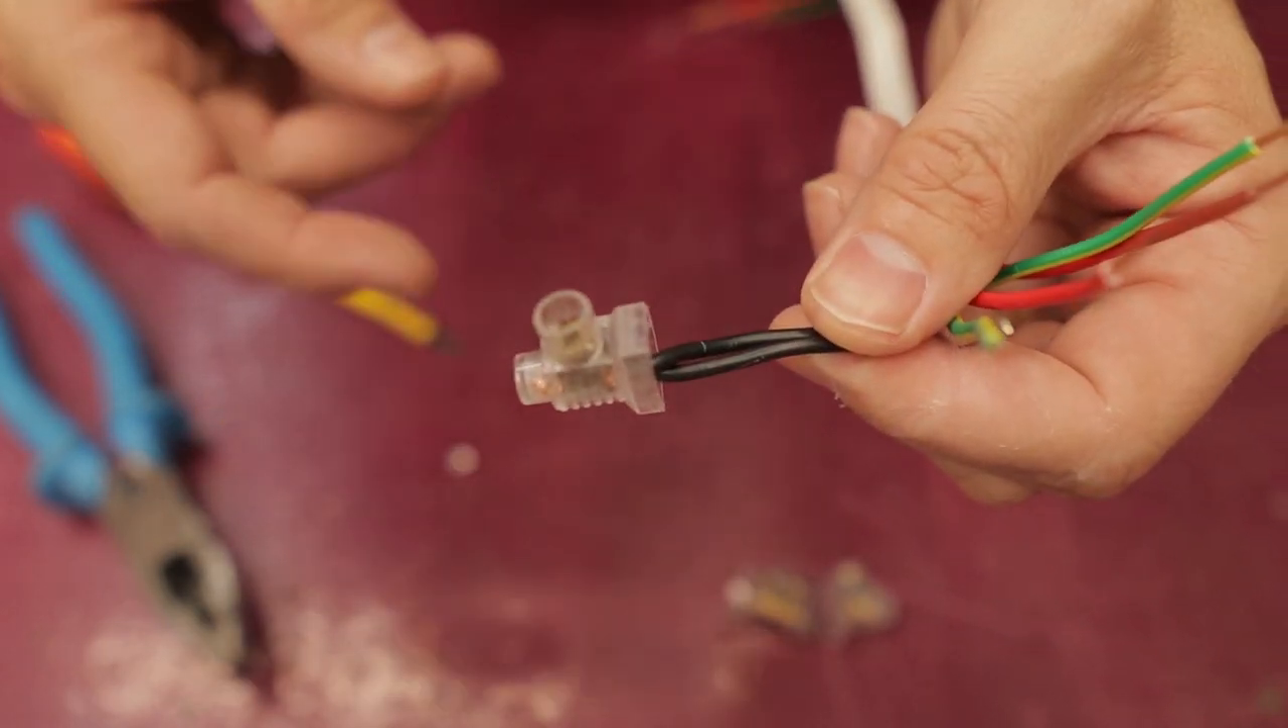So and you can see that the connector is now on and I repeat the same process for the next two wires.